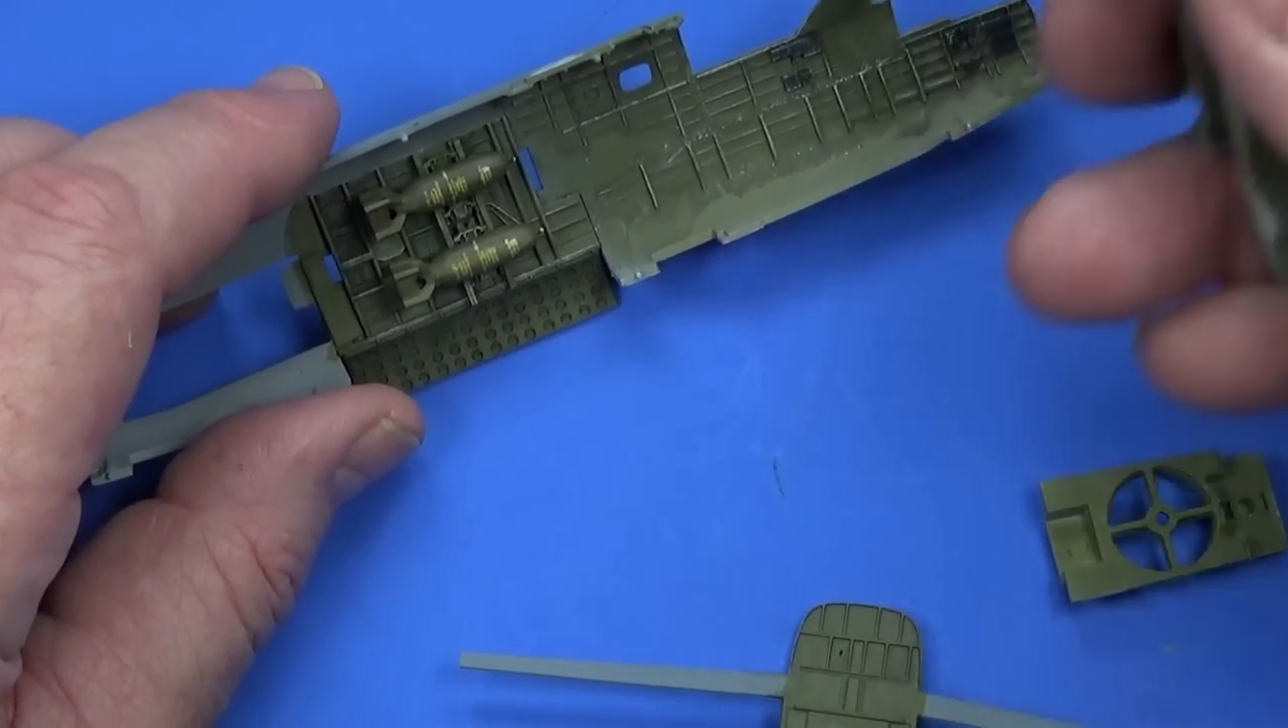Um you'll notice i've put the bombs in place and we're going to start with the this forward cockpit assembly.